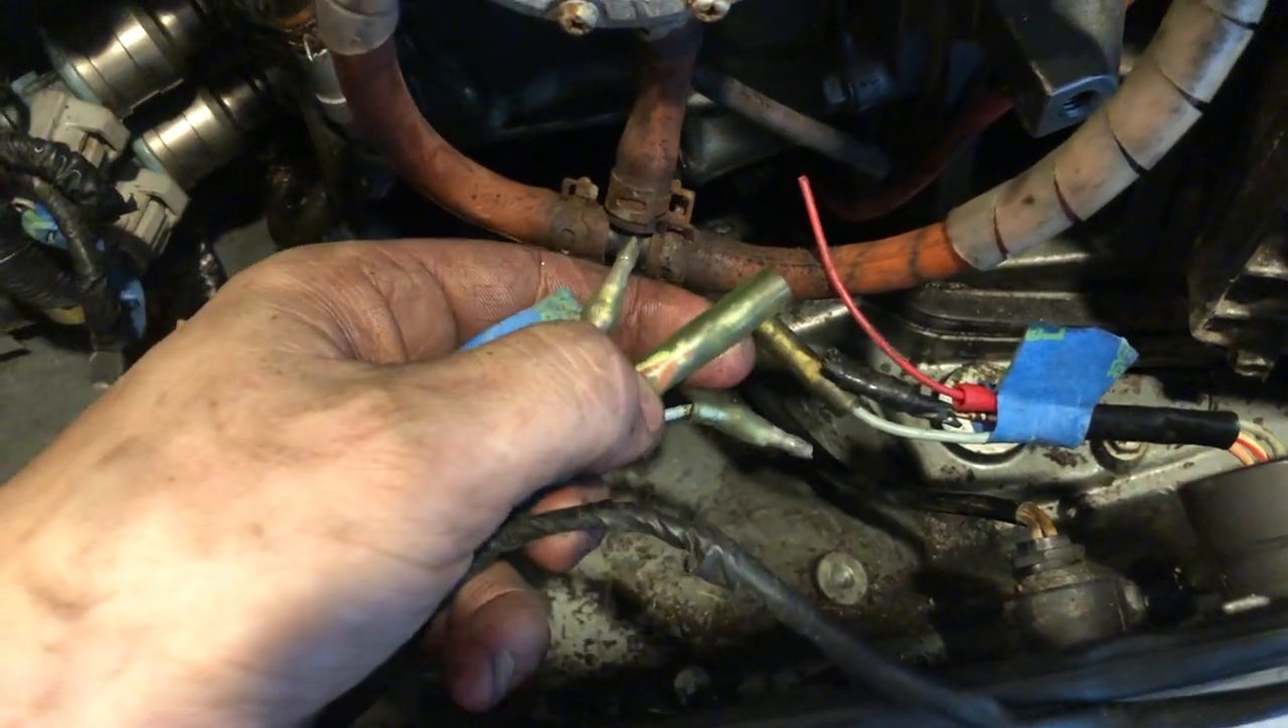This is the tilt switch wiring. So I just need to get some connectors to put these back together.